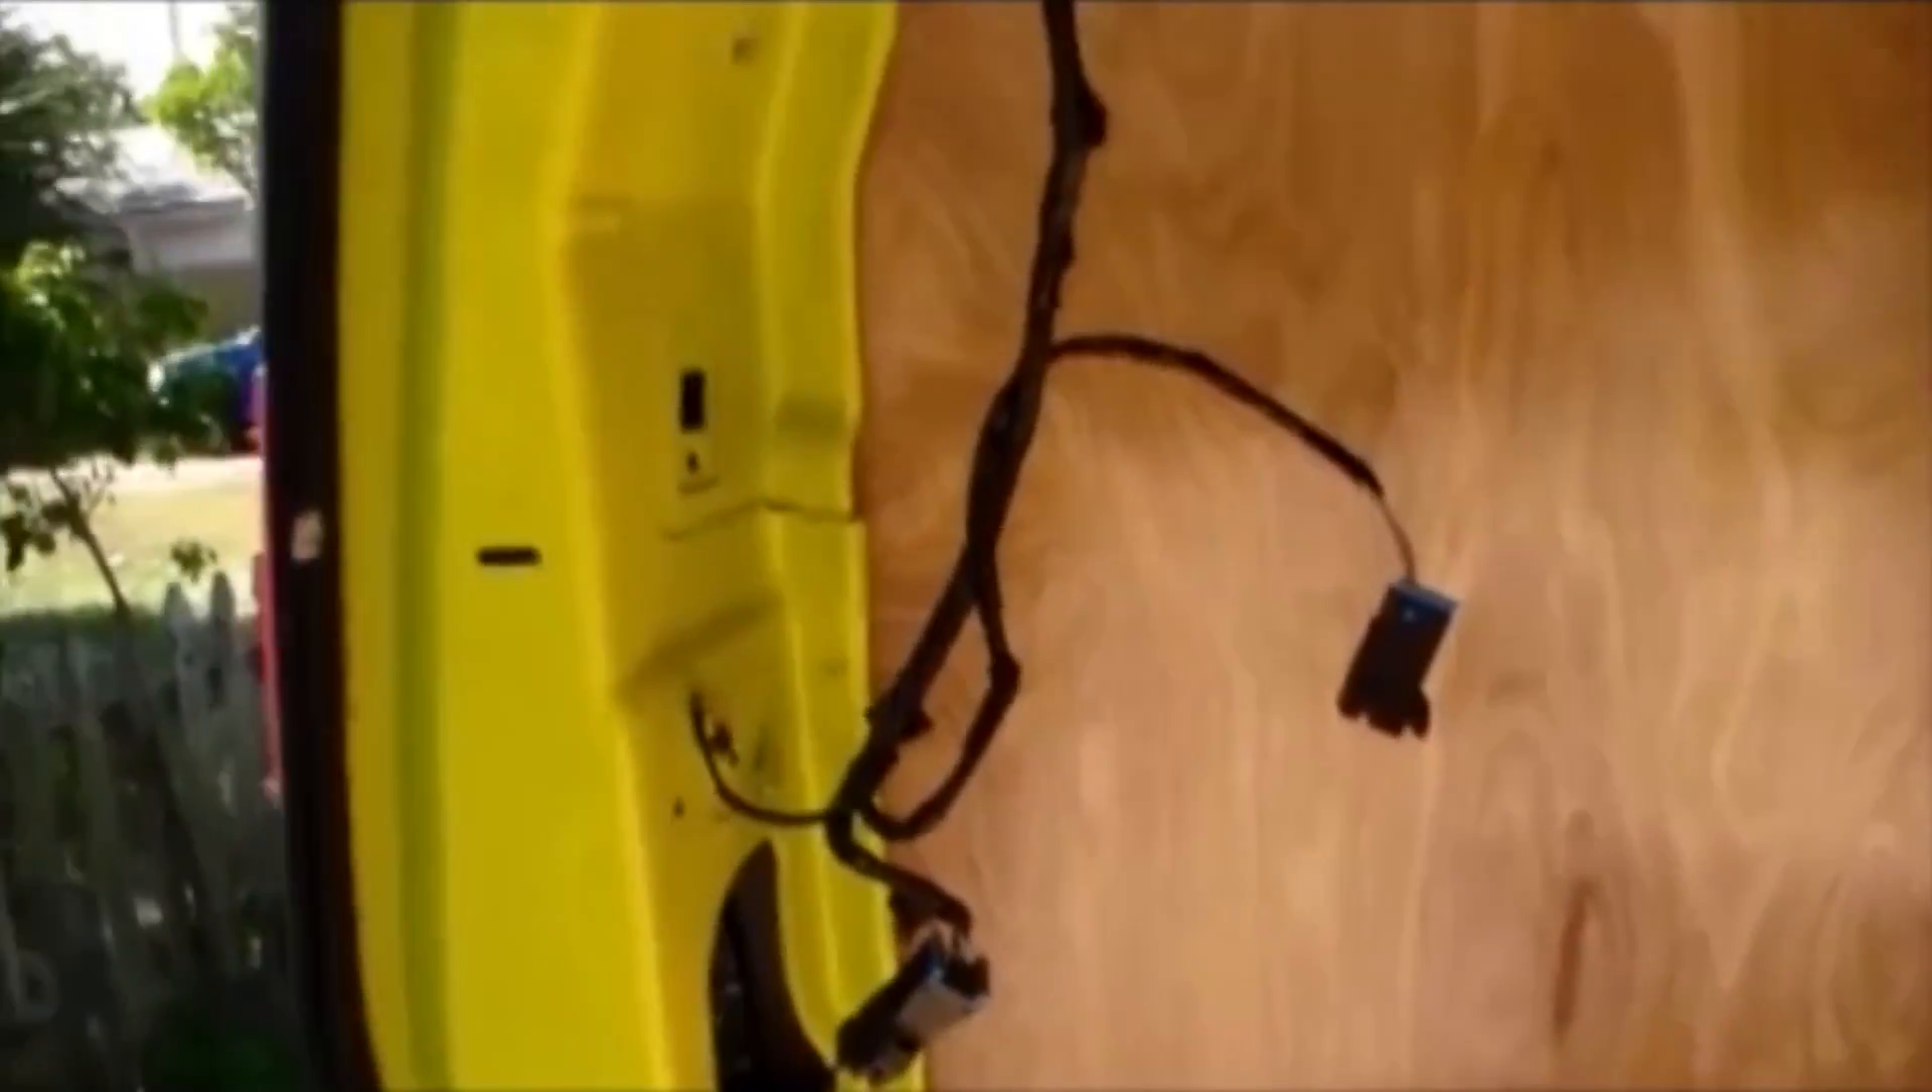We got that last little bit of wiring to tidy up so I've got screw in cable ties and that's what I'll finish it off with.